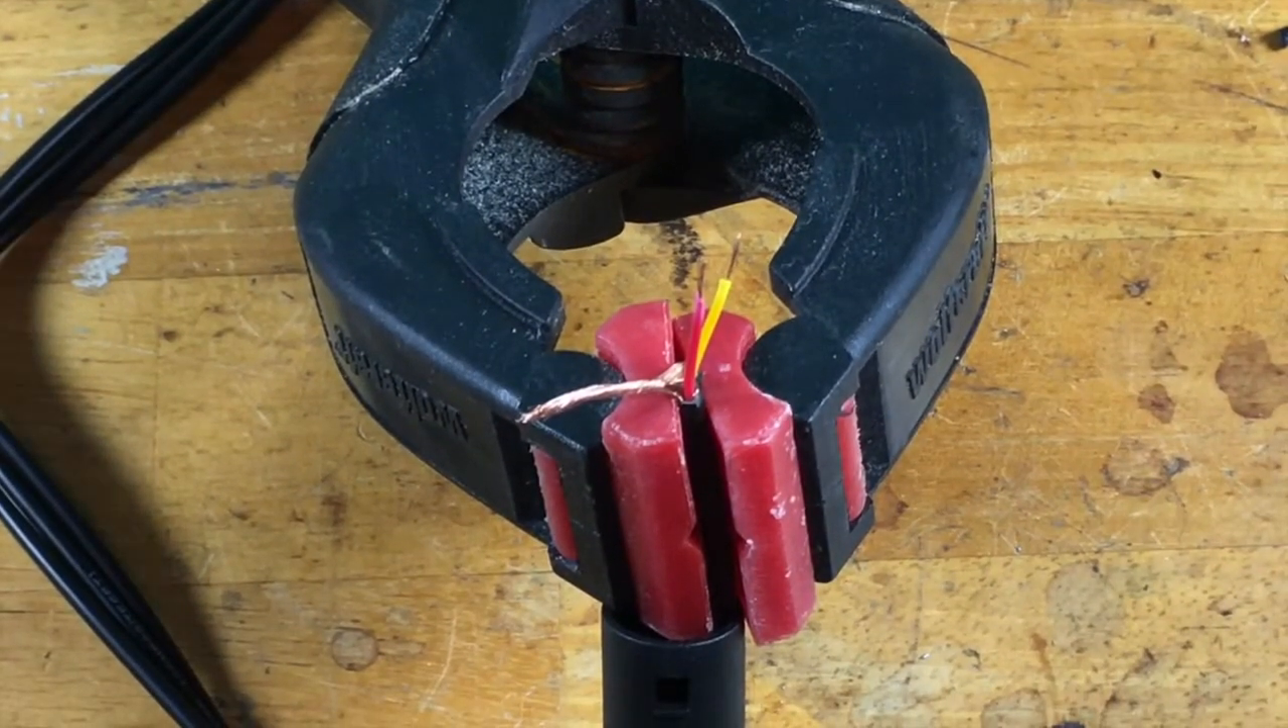So, now I have my cable in my clamp thing.